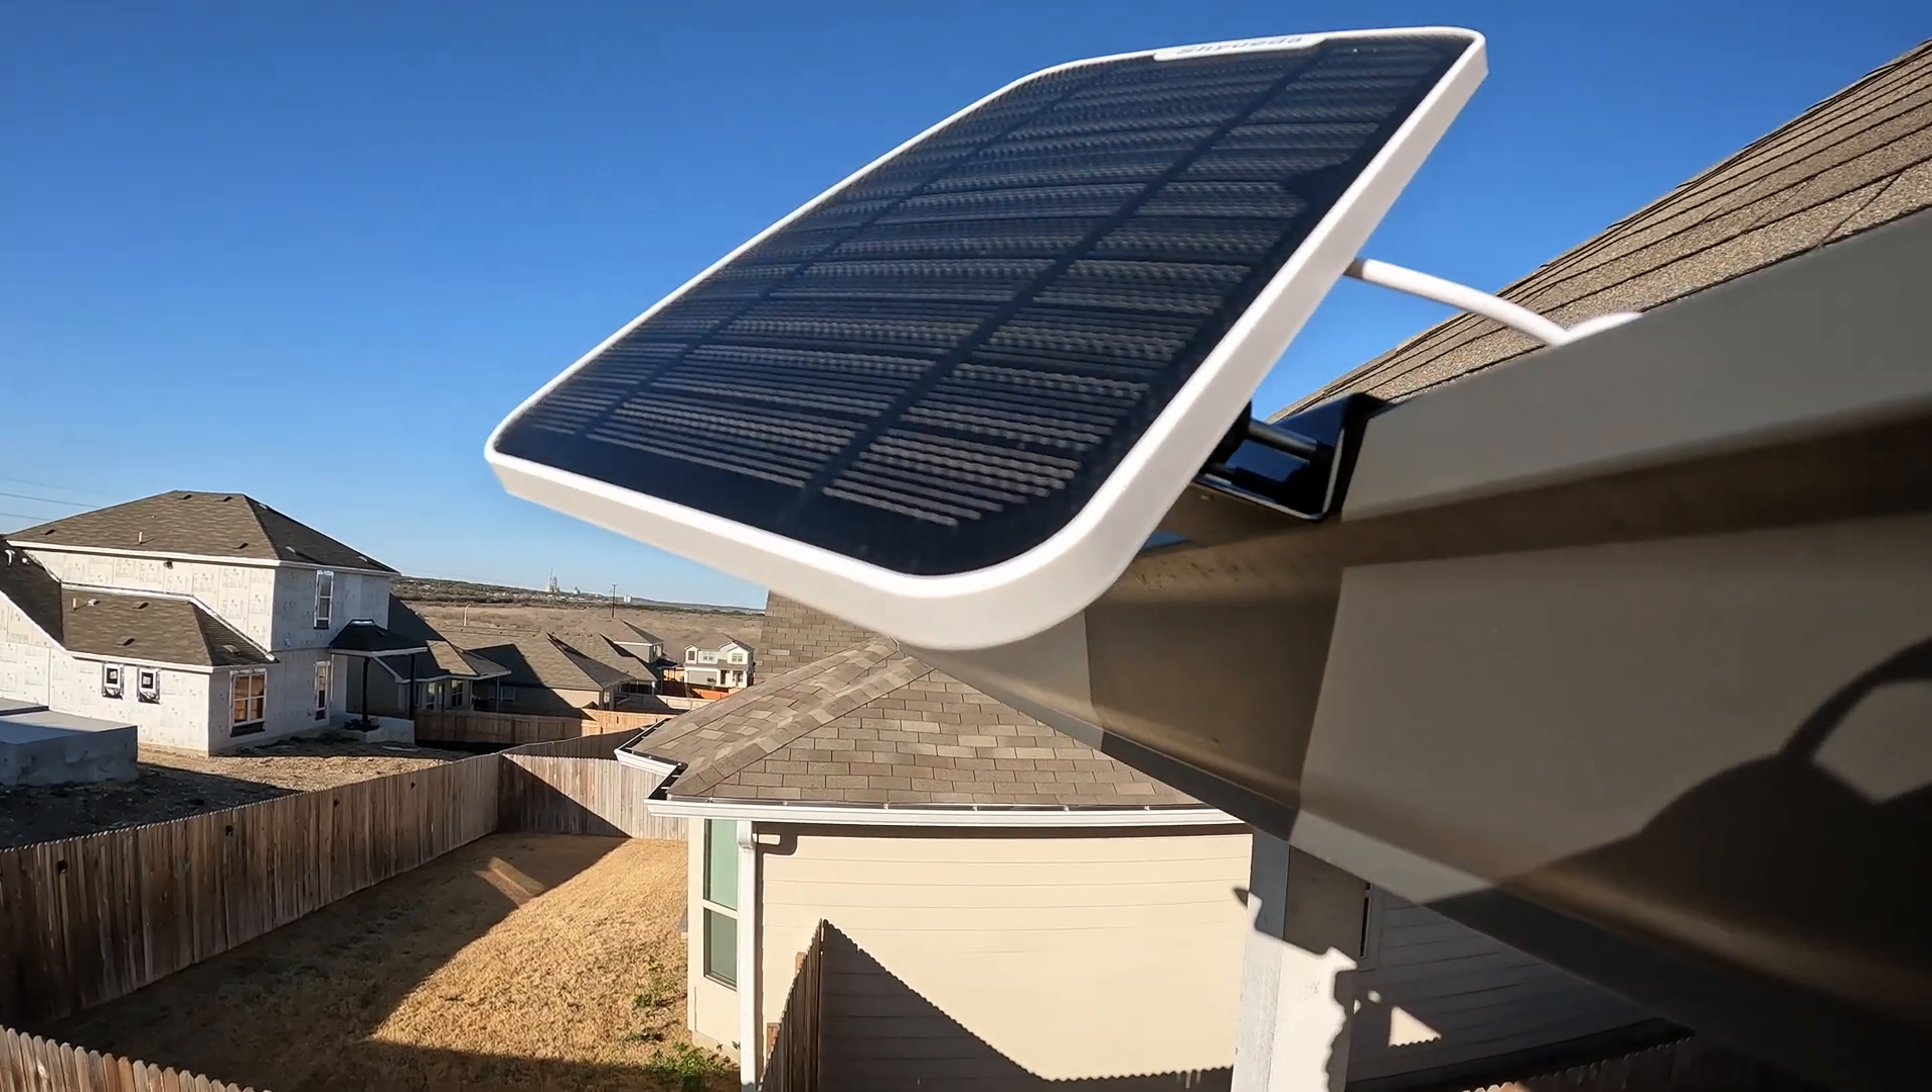Solar panel is mounted up as you can see here and i rotated it to point at the sun mostly.